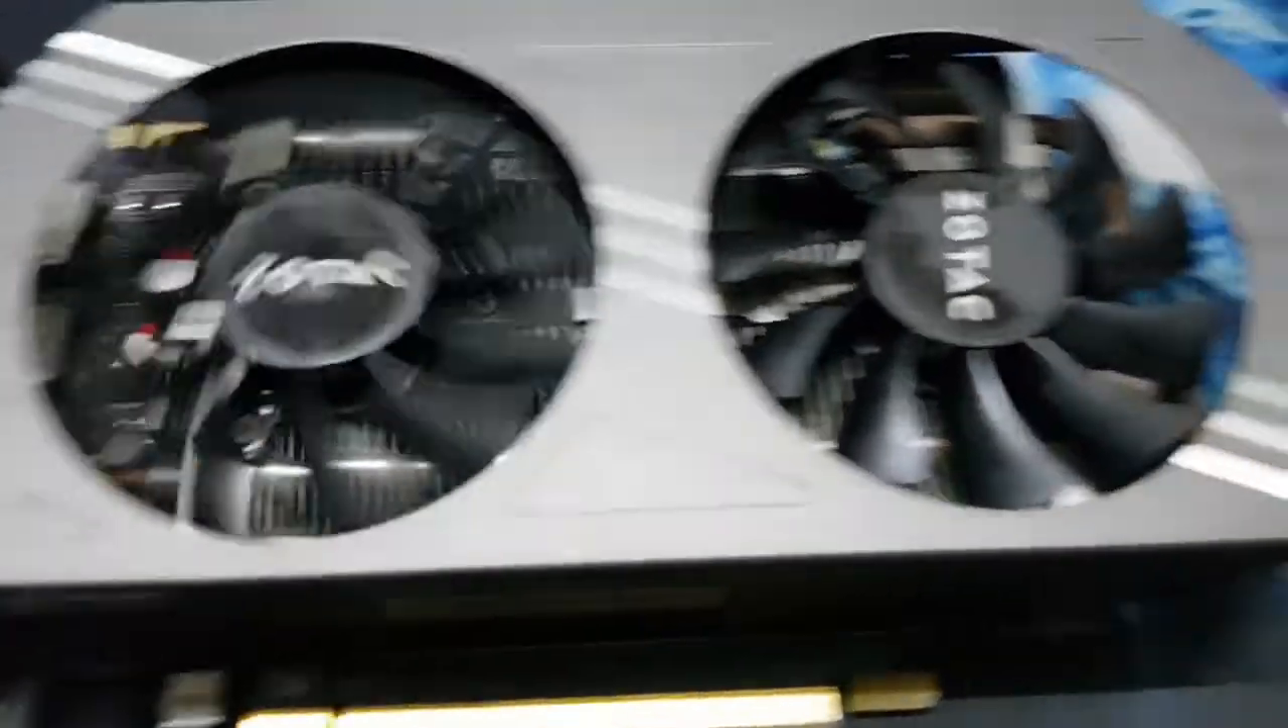Okay, so I have attached both the fans and you can see the functioning of one fan in the left one.